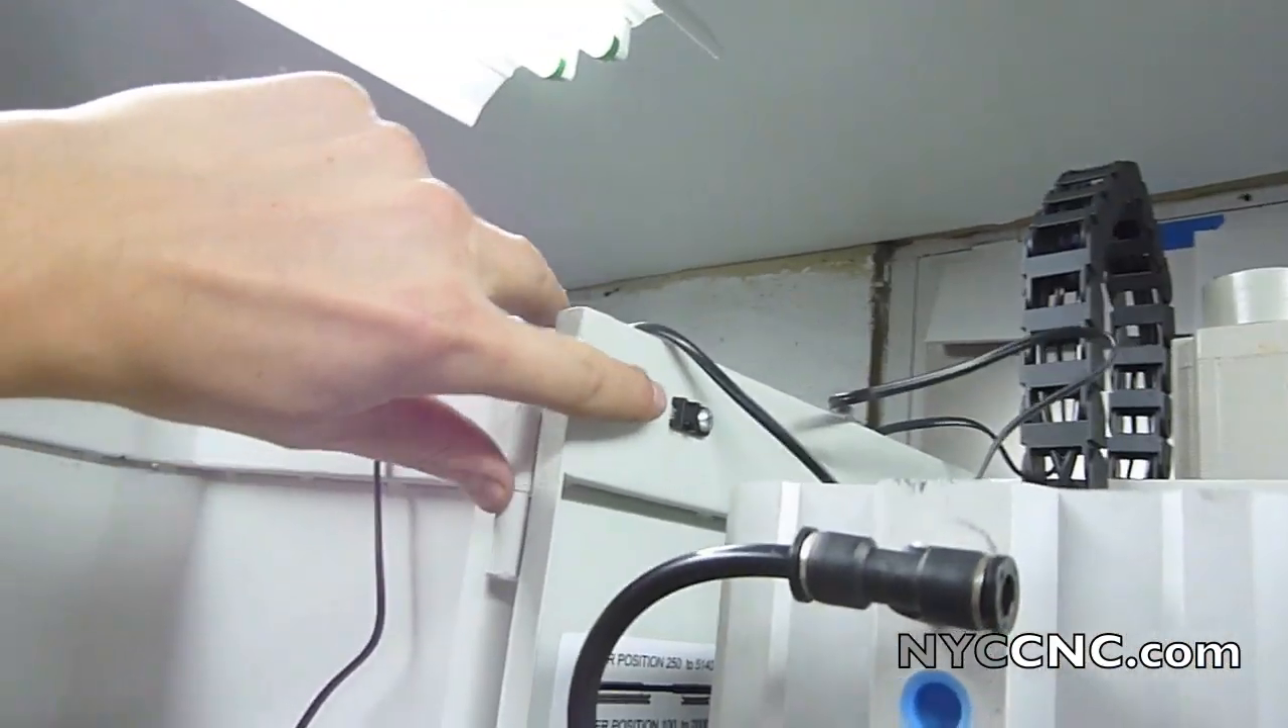I have also gone ahead and attached this little black piece here into the pre-drilled hole.